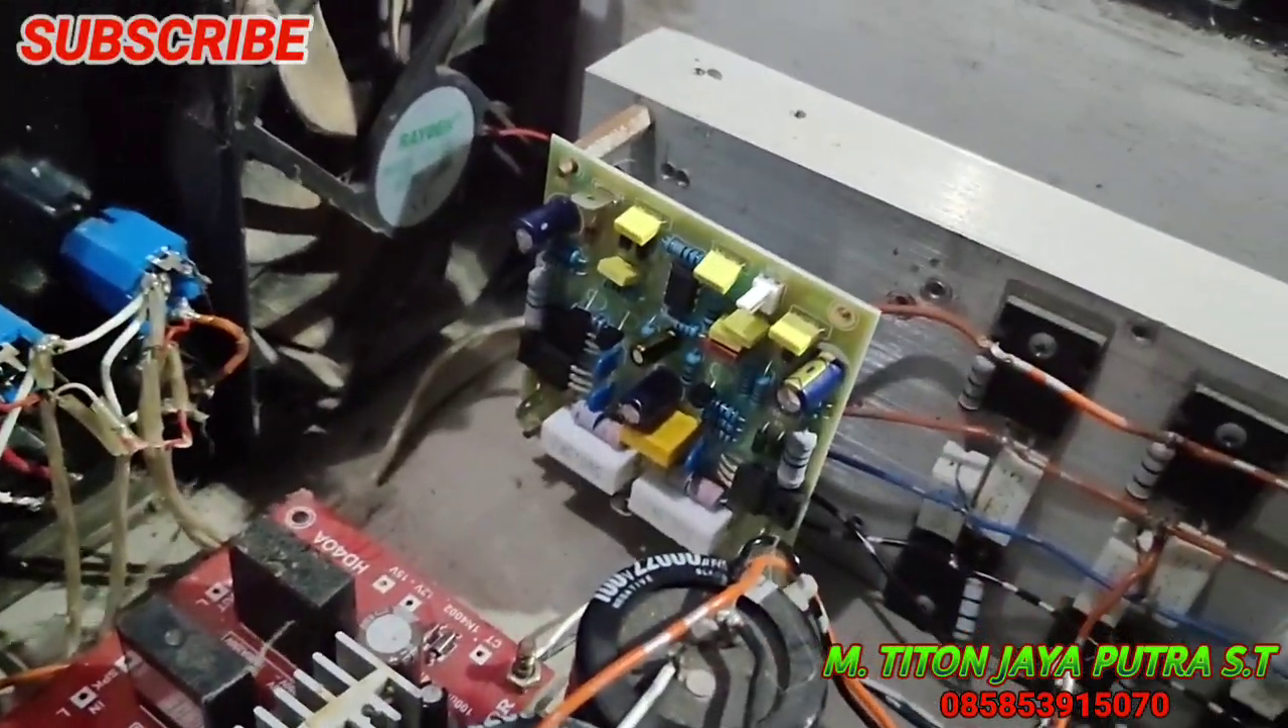Alhamdulillah sudah kita pasang driver nya ini dia driver nya 506 kita pasang sudah.